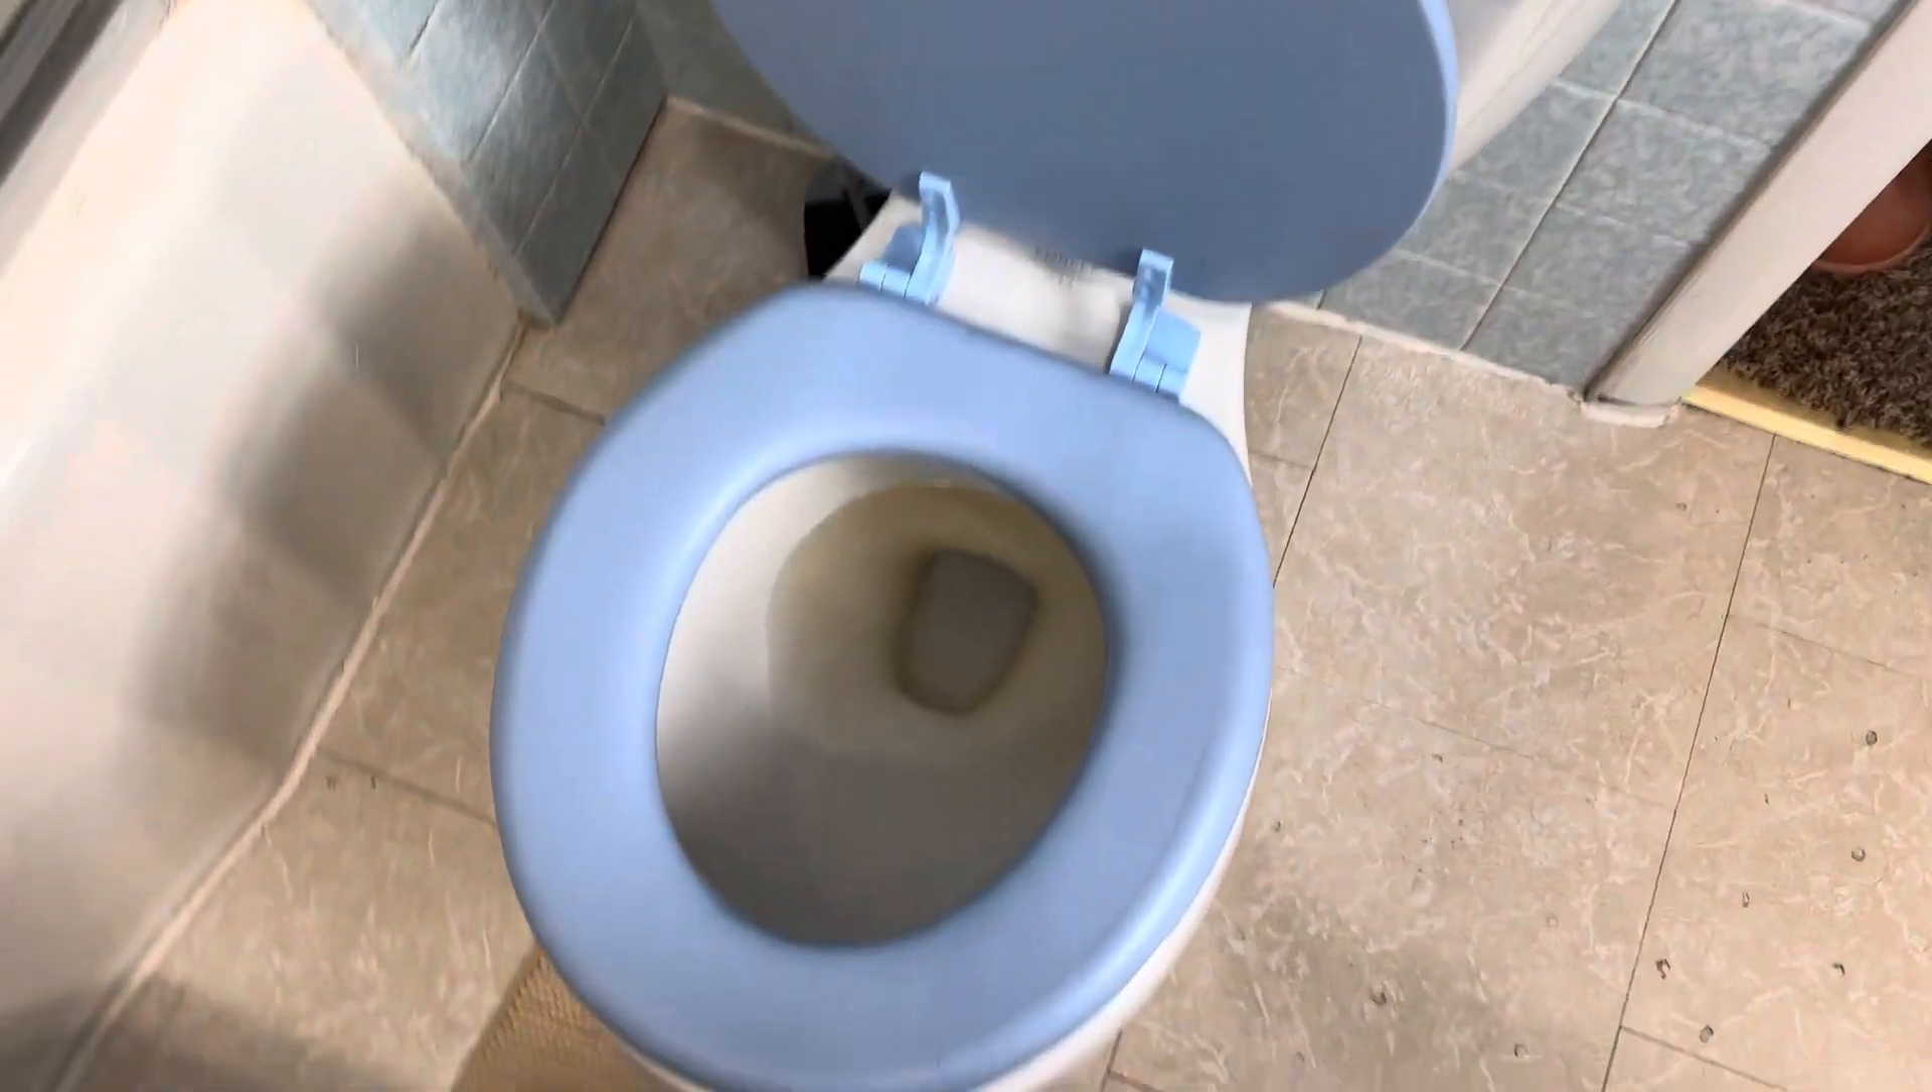So the toilet seat is on now.